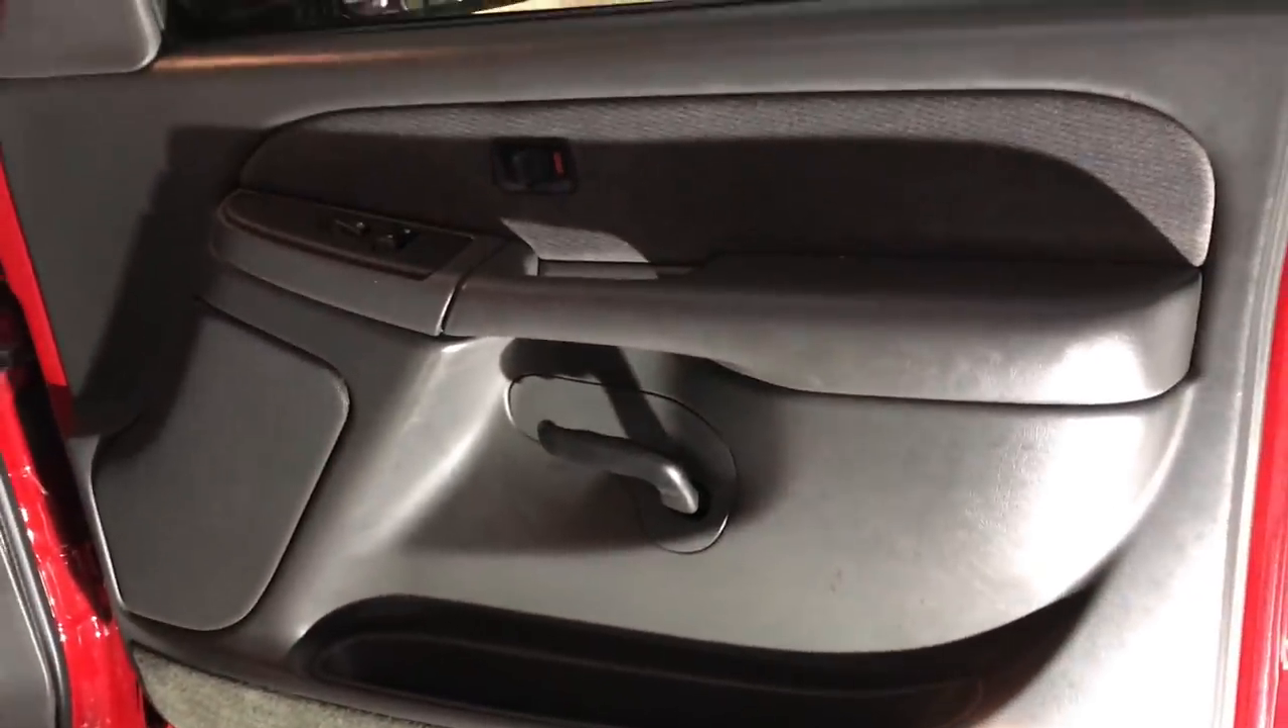Okay door panels all back on all back together just in a reverse order.